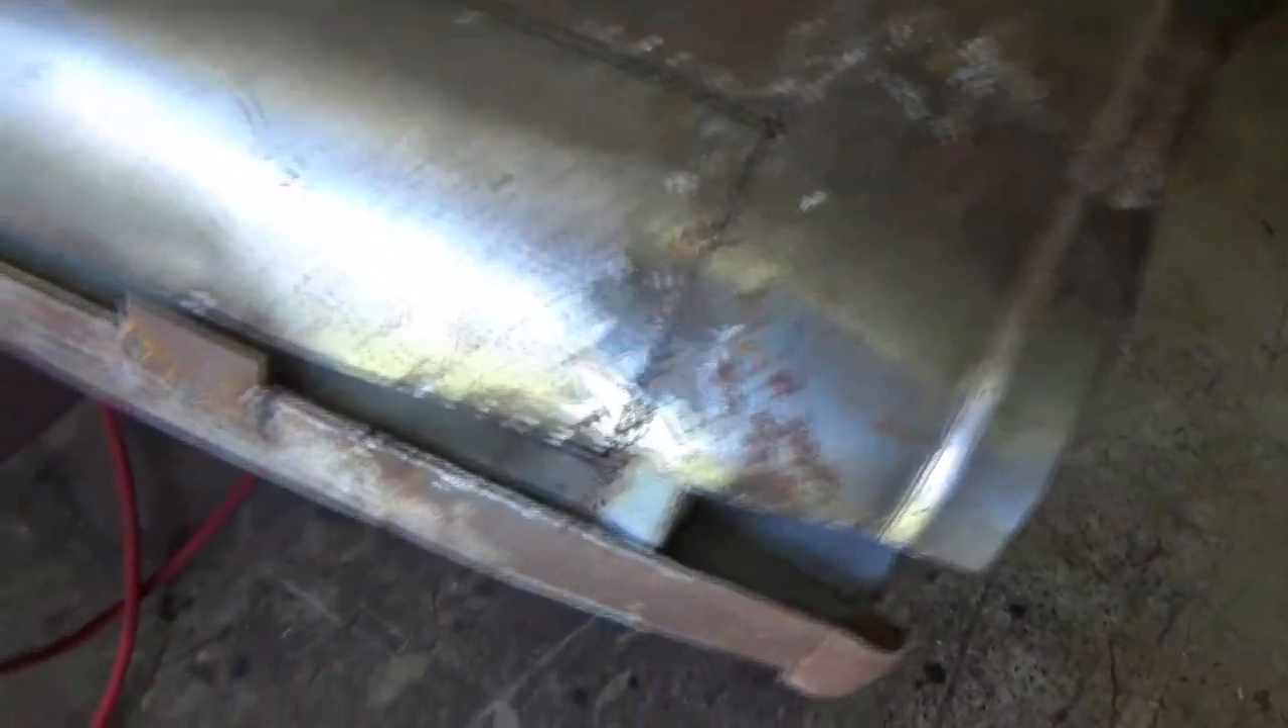But also, these panels don't meet up, so I've got this big gap there.